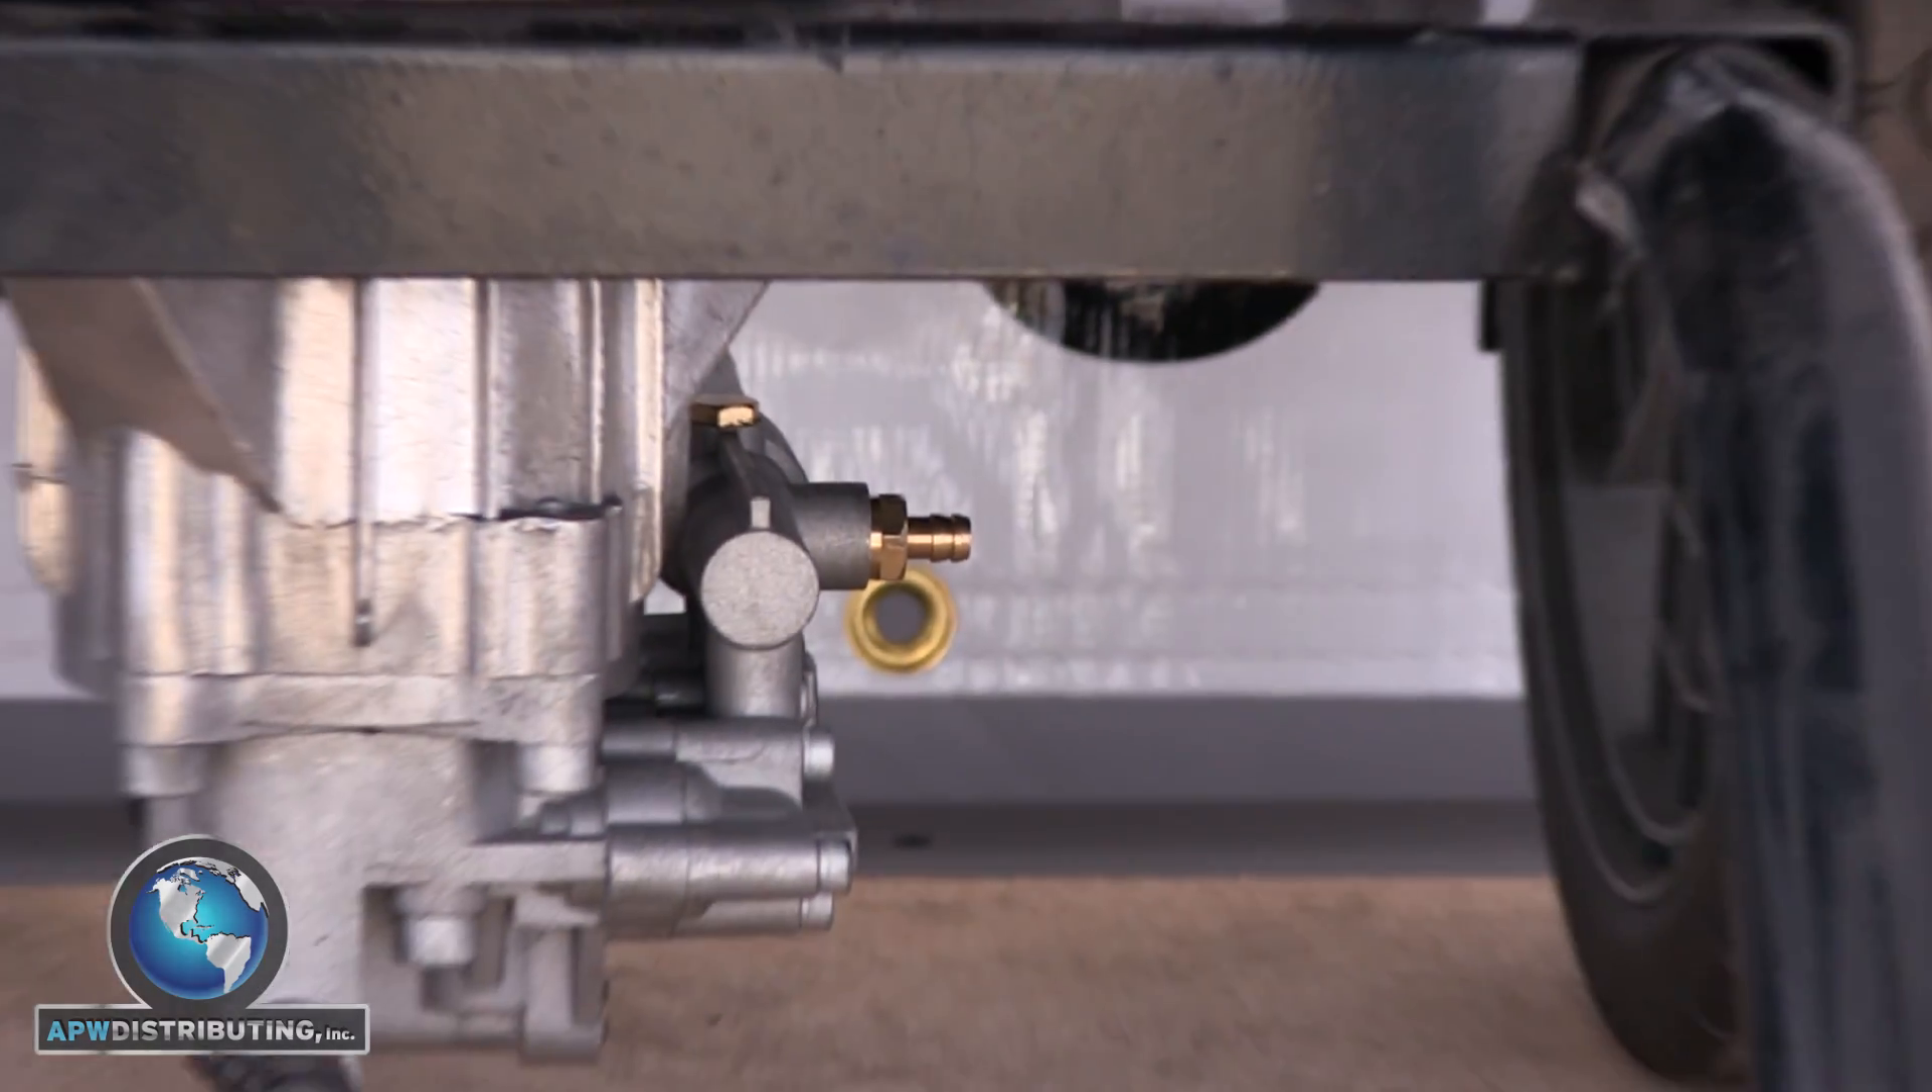Congratulations on installing a brand new chemical injector to your PW style pressure washer pump.